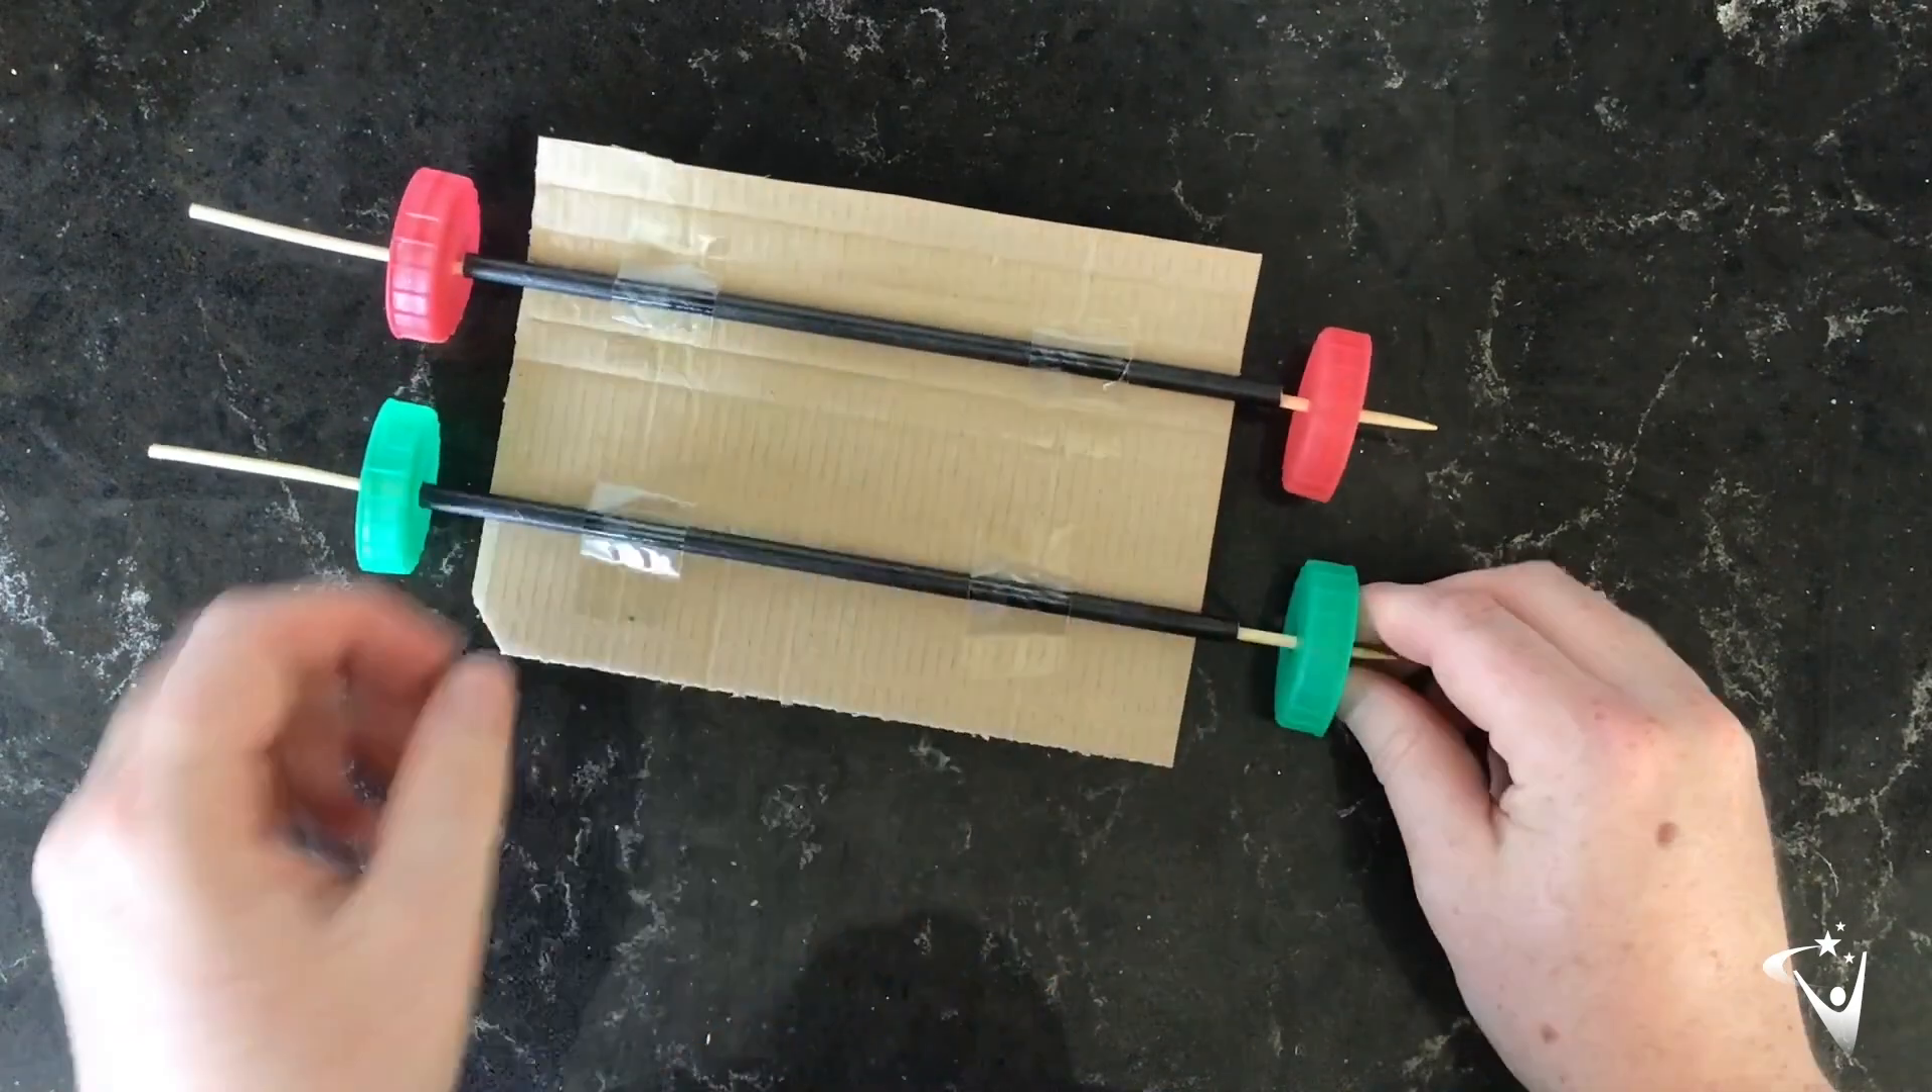So now what we're going to do is attach the axles and the wheels to the base so as you can see I've just threaded my axle through the drinking straw and attach the wheels to either end.